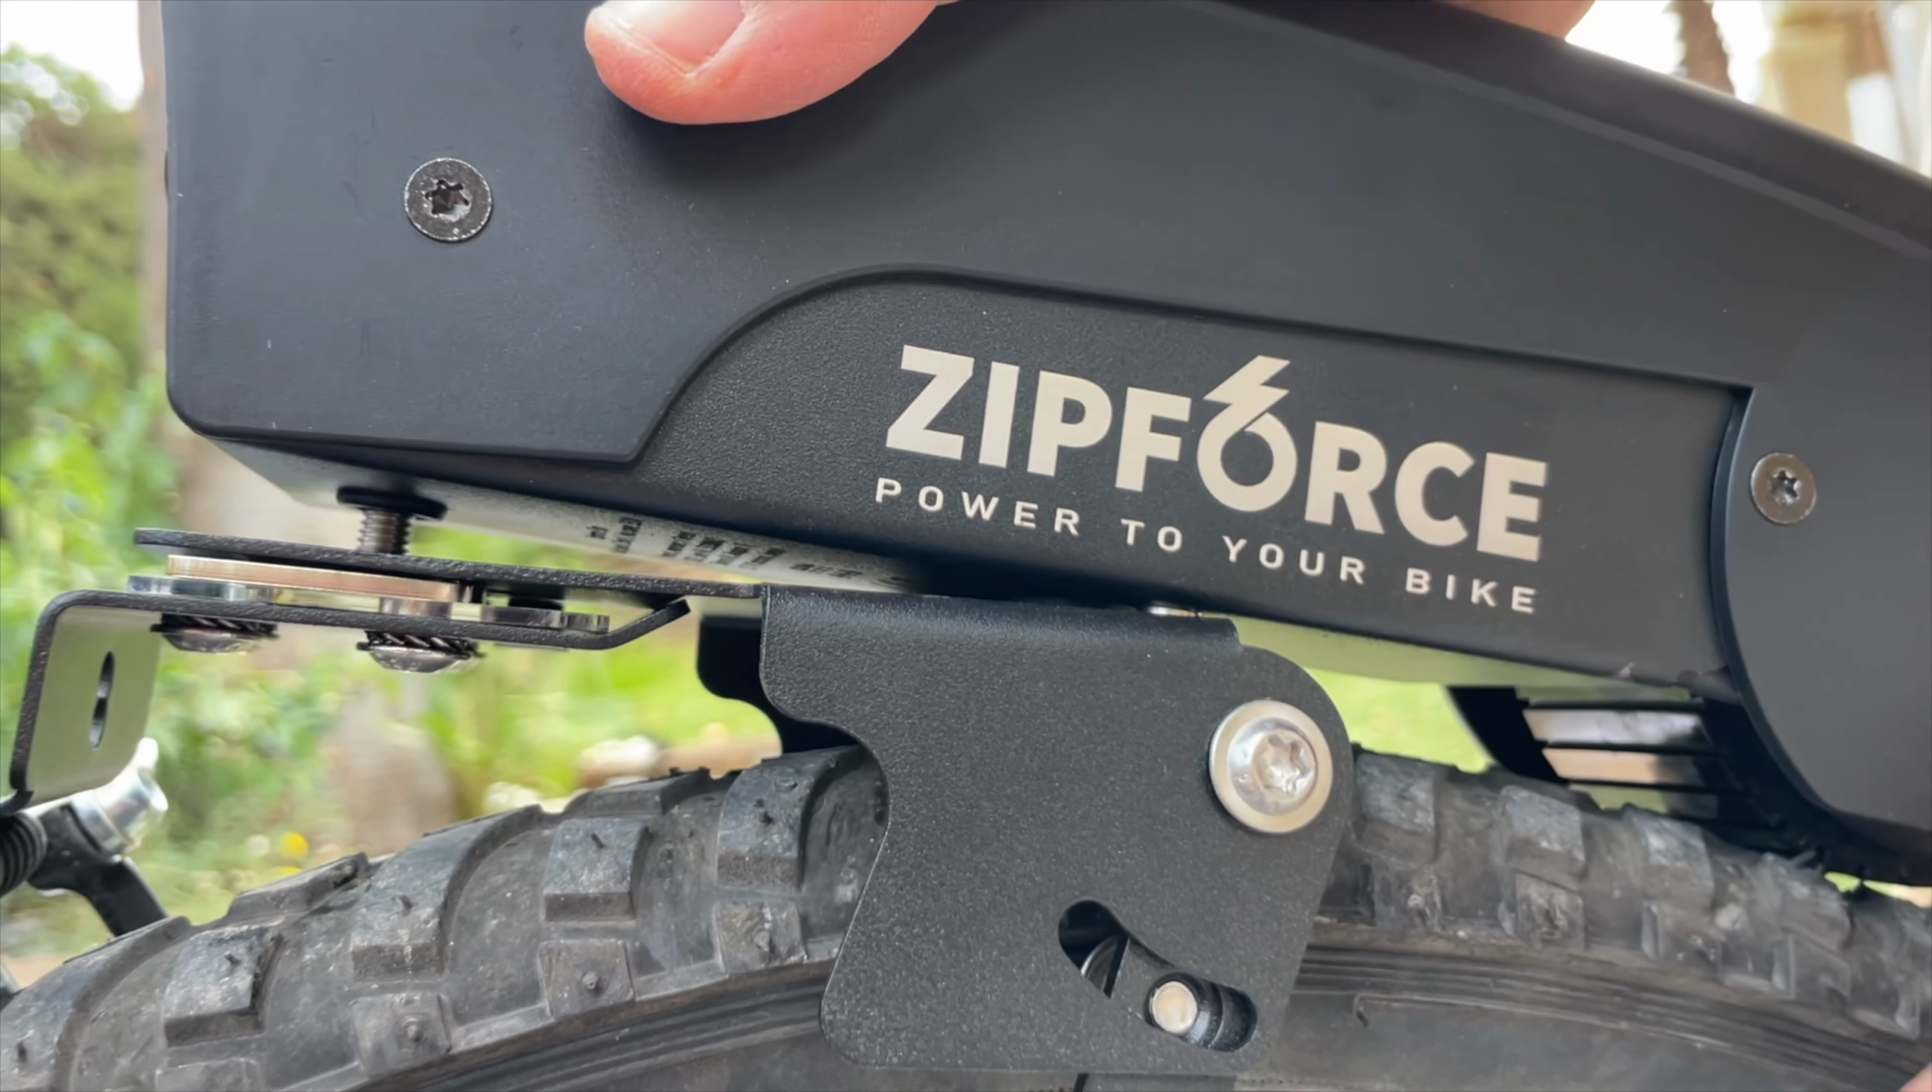Vale, tenemos aquí el motor puesto.